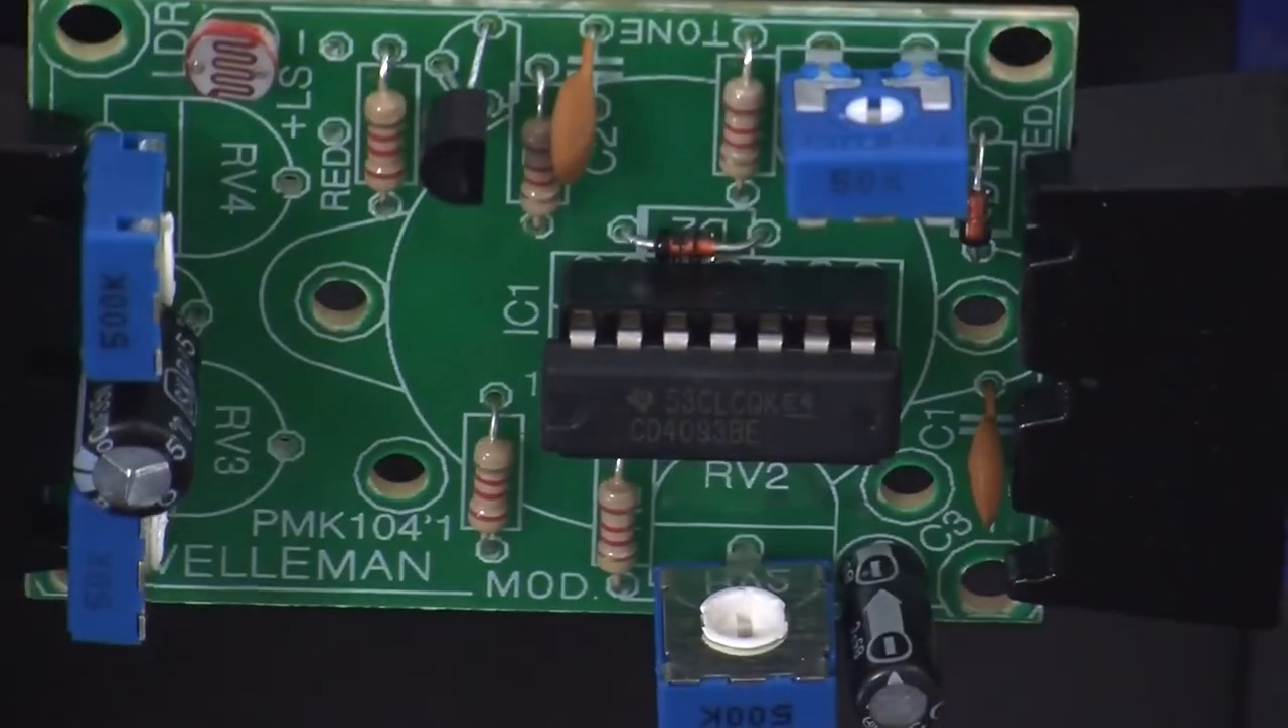And our chip's in. And all of our pins are in.